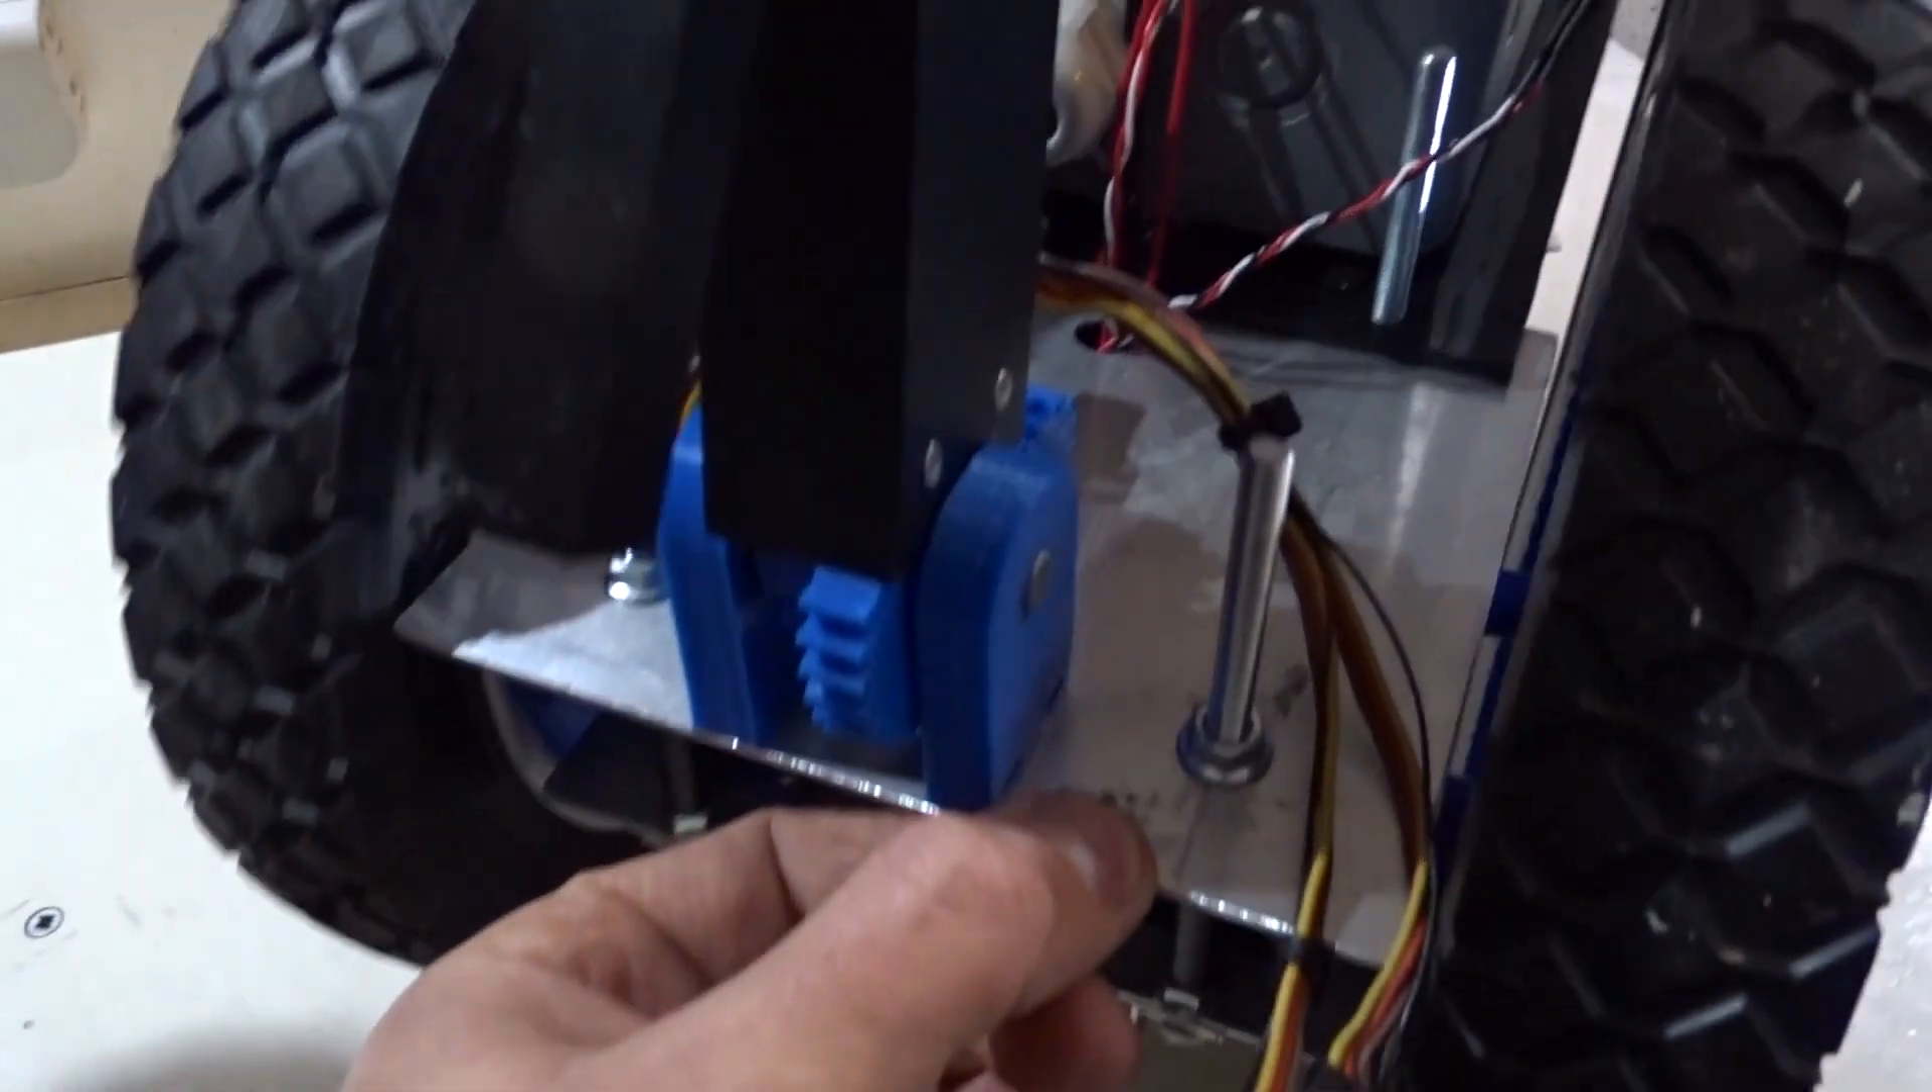I have mounted the arm onto the front of the robot.